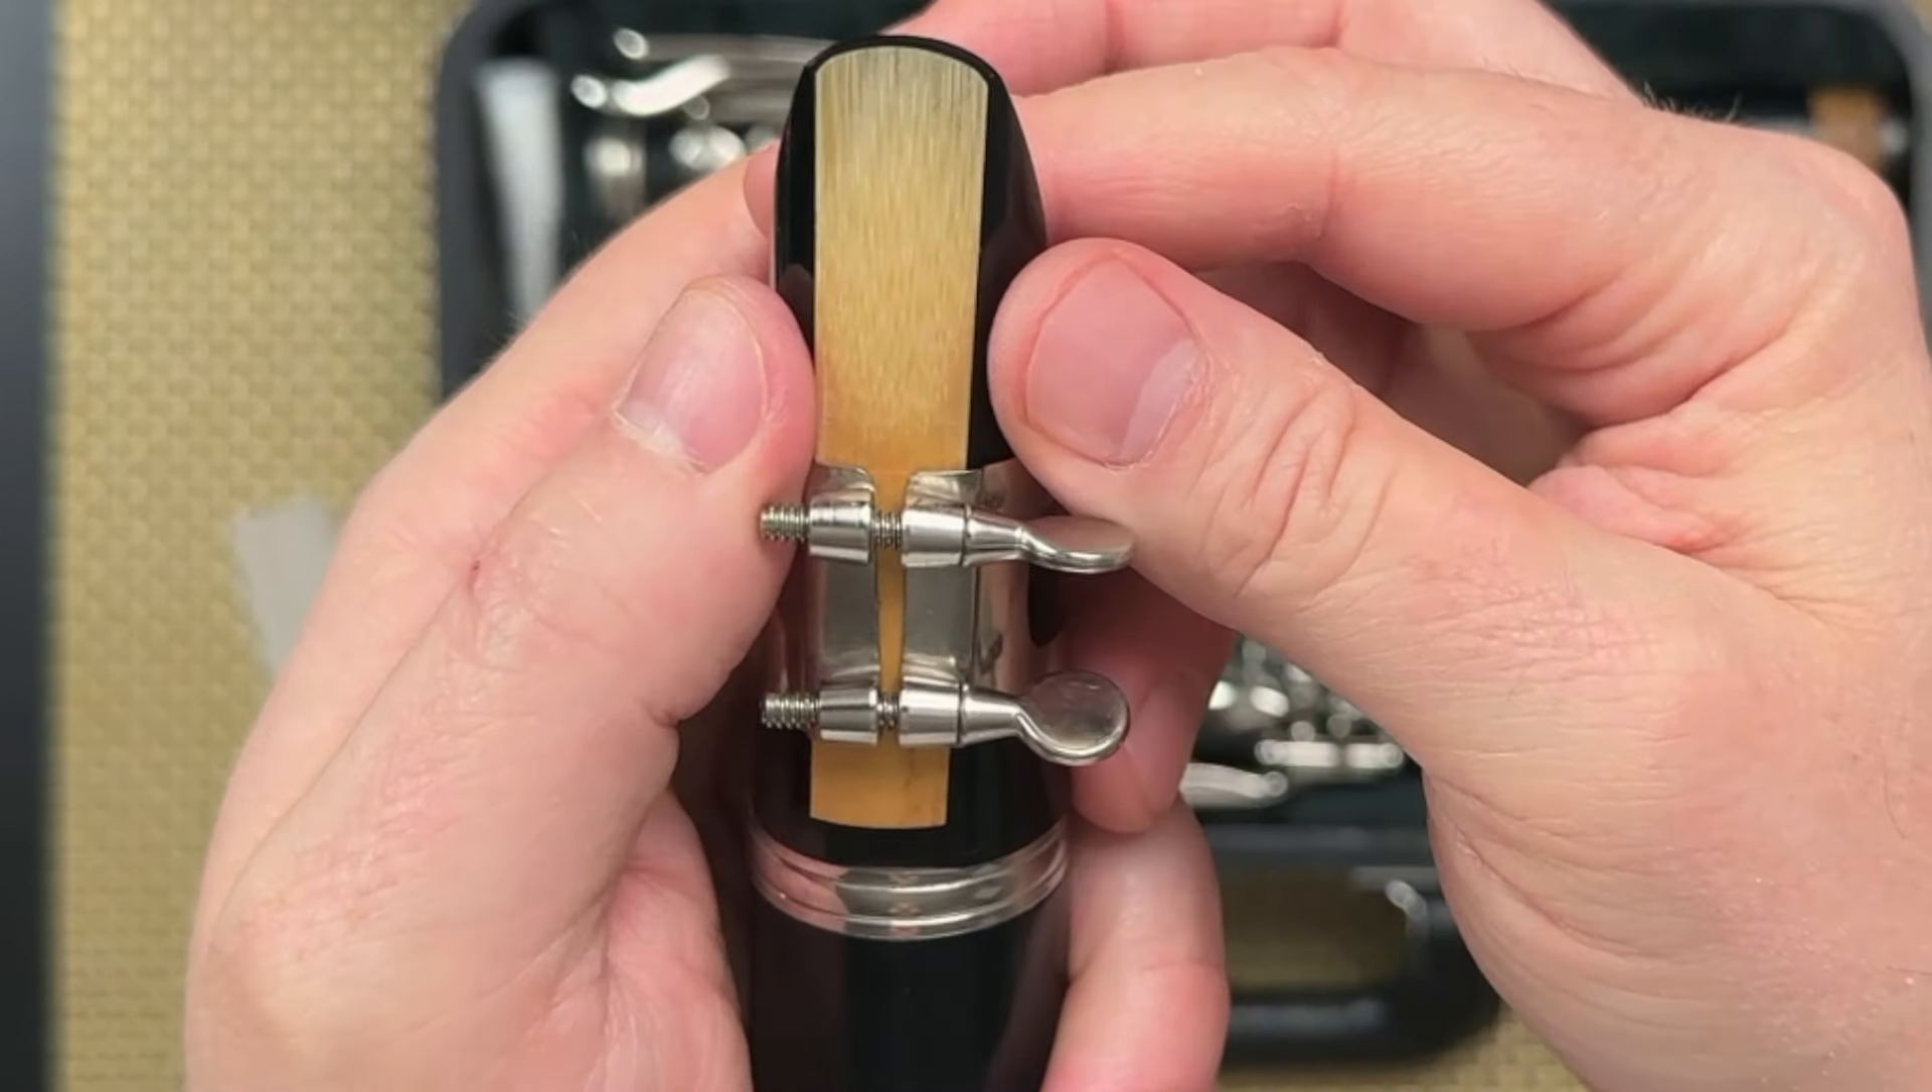The tip of the reed is perfectly aligned with the top of the mouthpiece, and also we want the screws of the ligature to be centered on top of the bark of the reed.